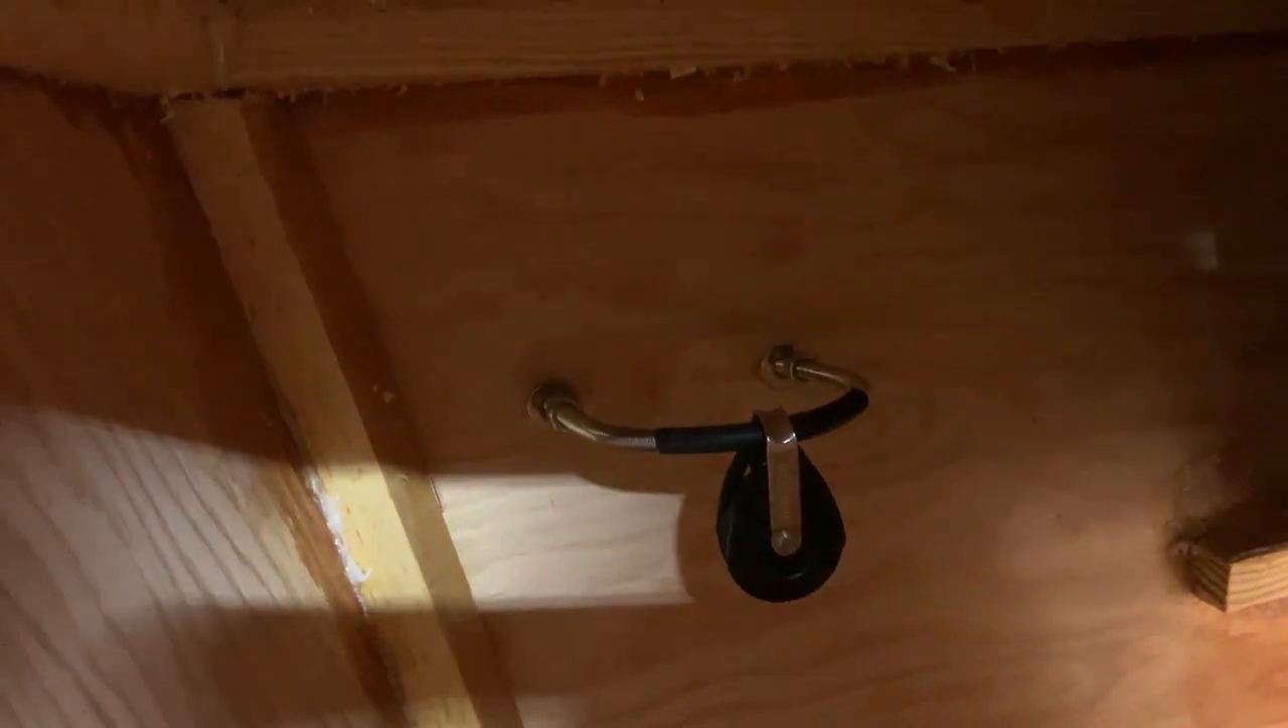And here's what that u-bolt and pulley look like in place.